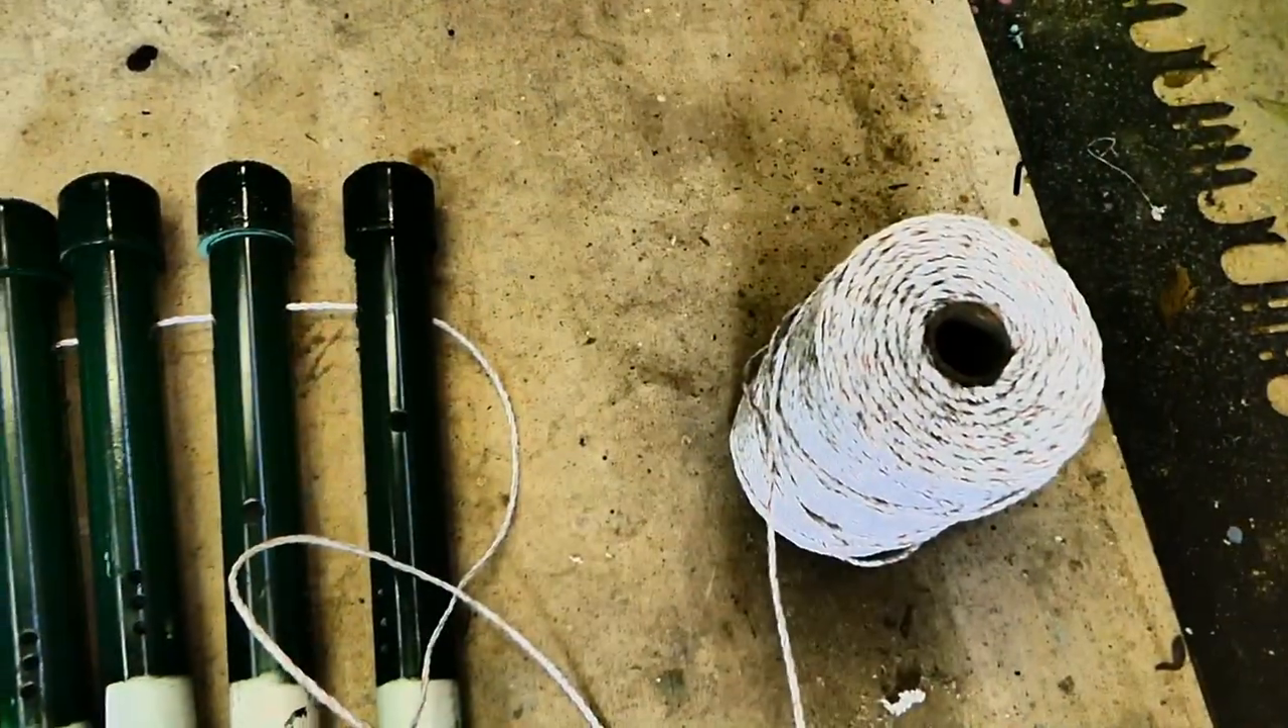The way I did it, initially, as you can see here on the bench, I inserted the poly wire through all the posts at one time, while they're still on the bench.